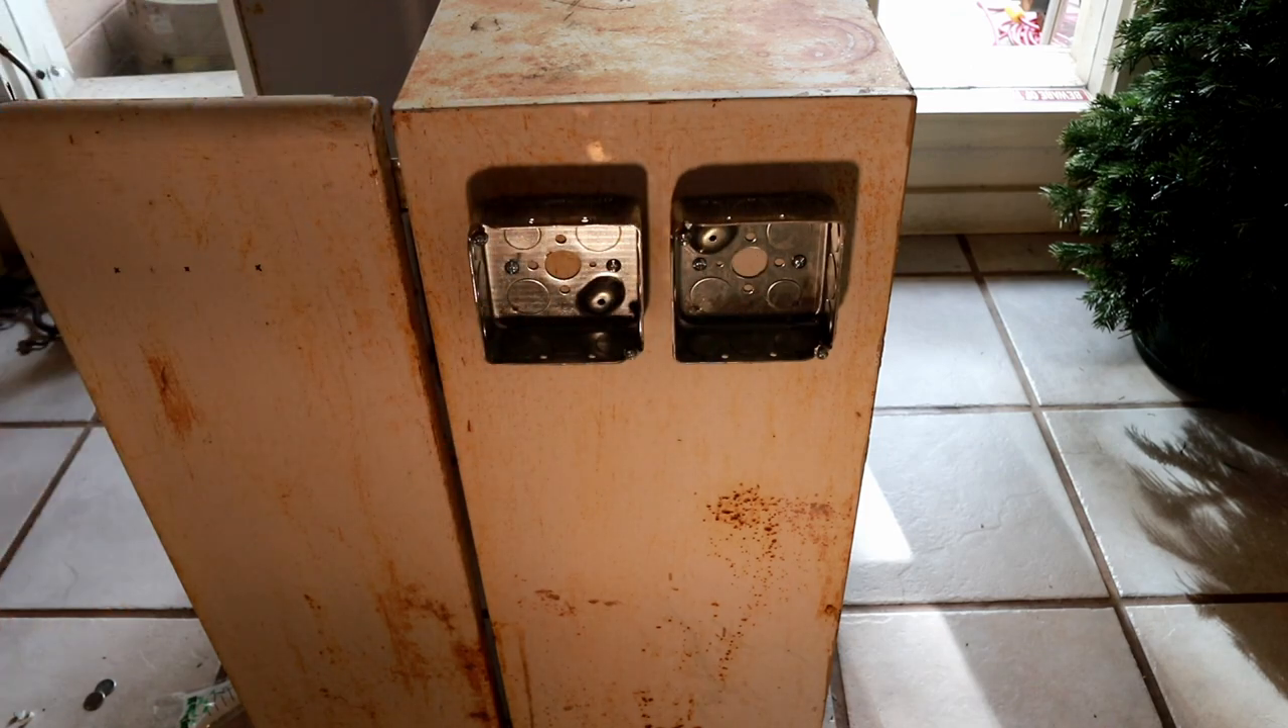As you can see here I've now installed the junction boxes now I've tapped out the knockouts but I've not drilled the holes here in the actual enclosure yet.